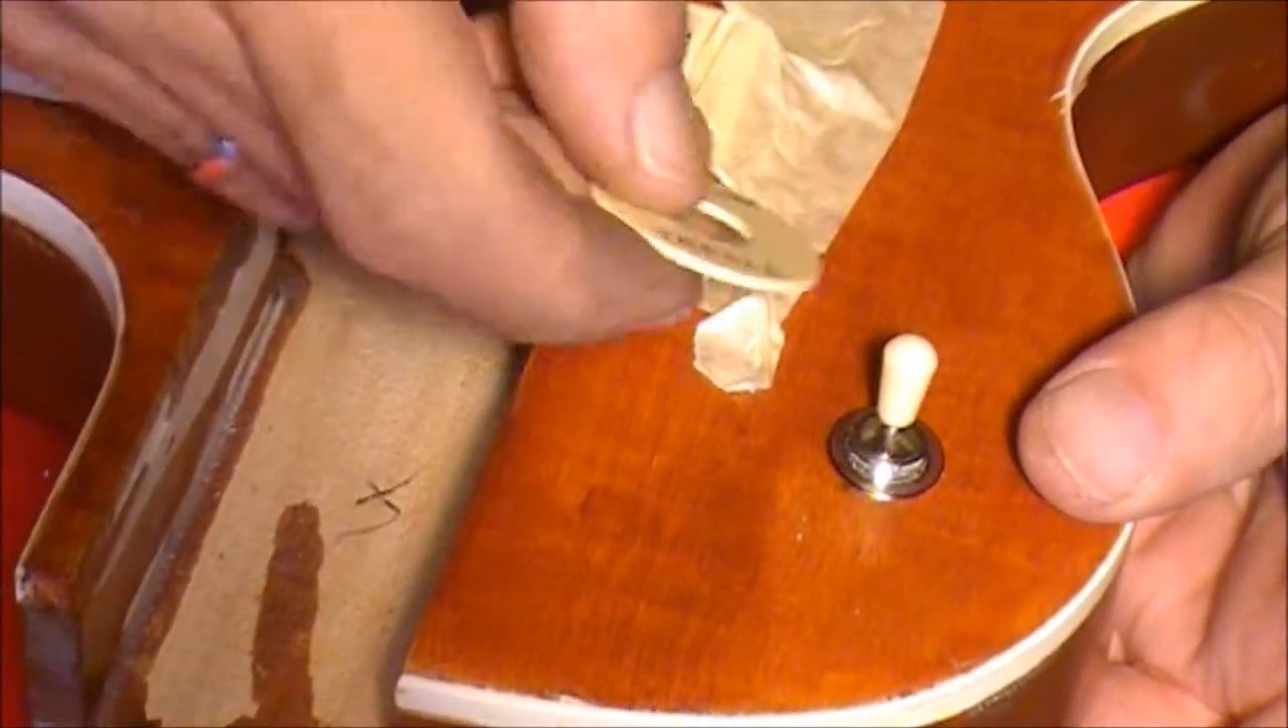There's the three-way switch. It's been pulled through.